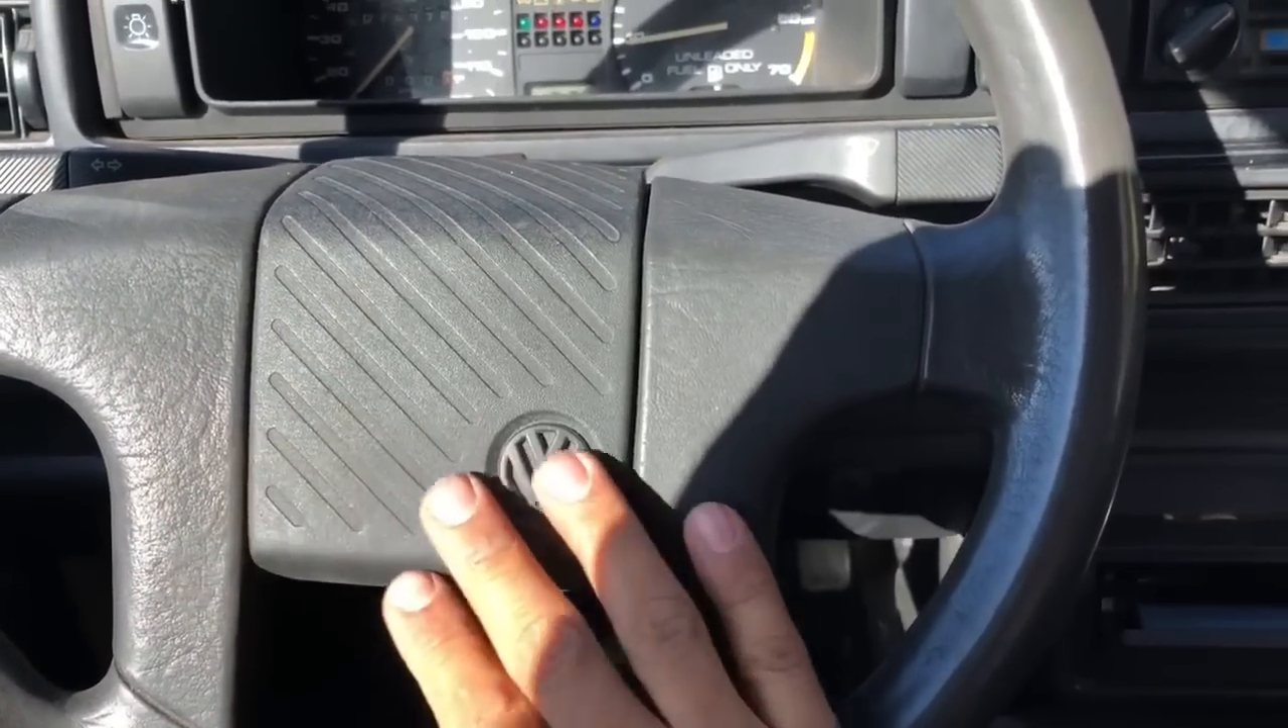Miren, ya le puse el botón del pito.